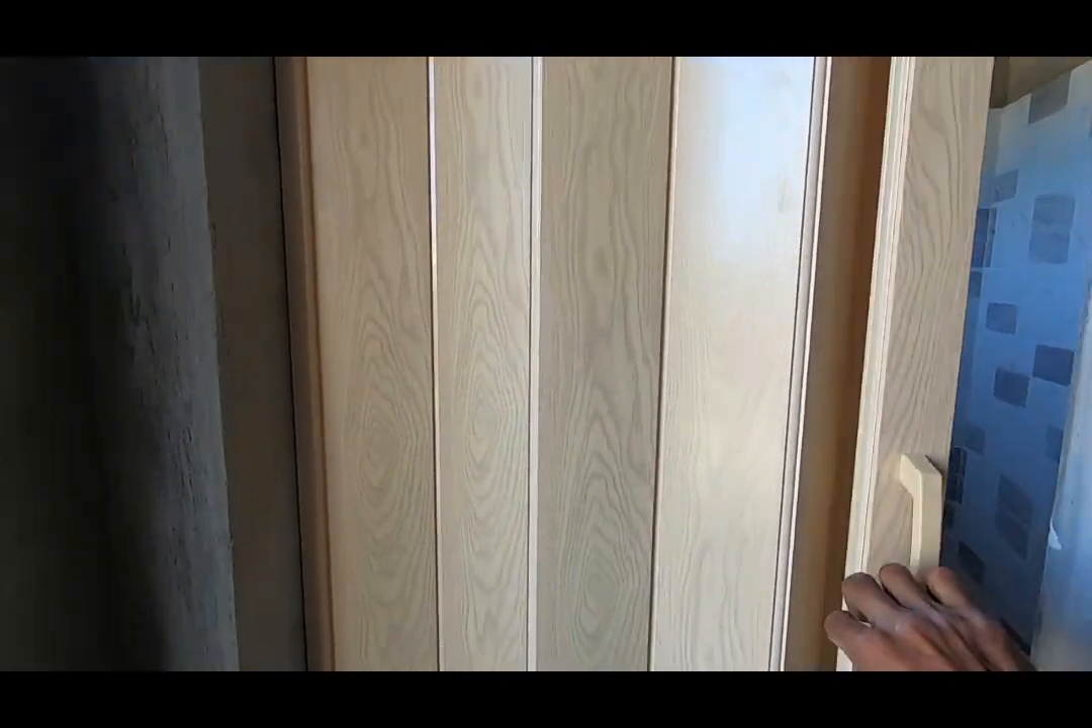Ayan mga boss nakalagay na nakalagay na yung pinto dito sa CR.